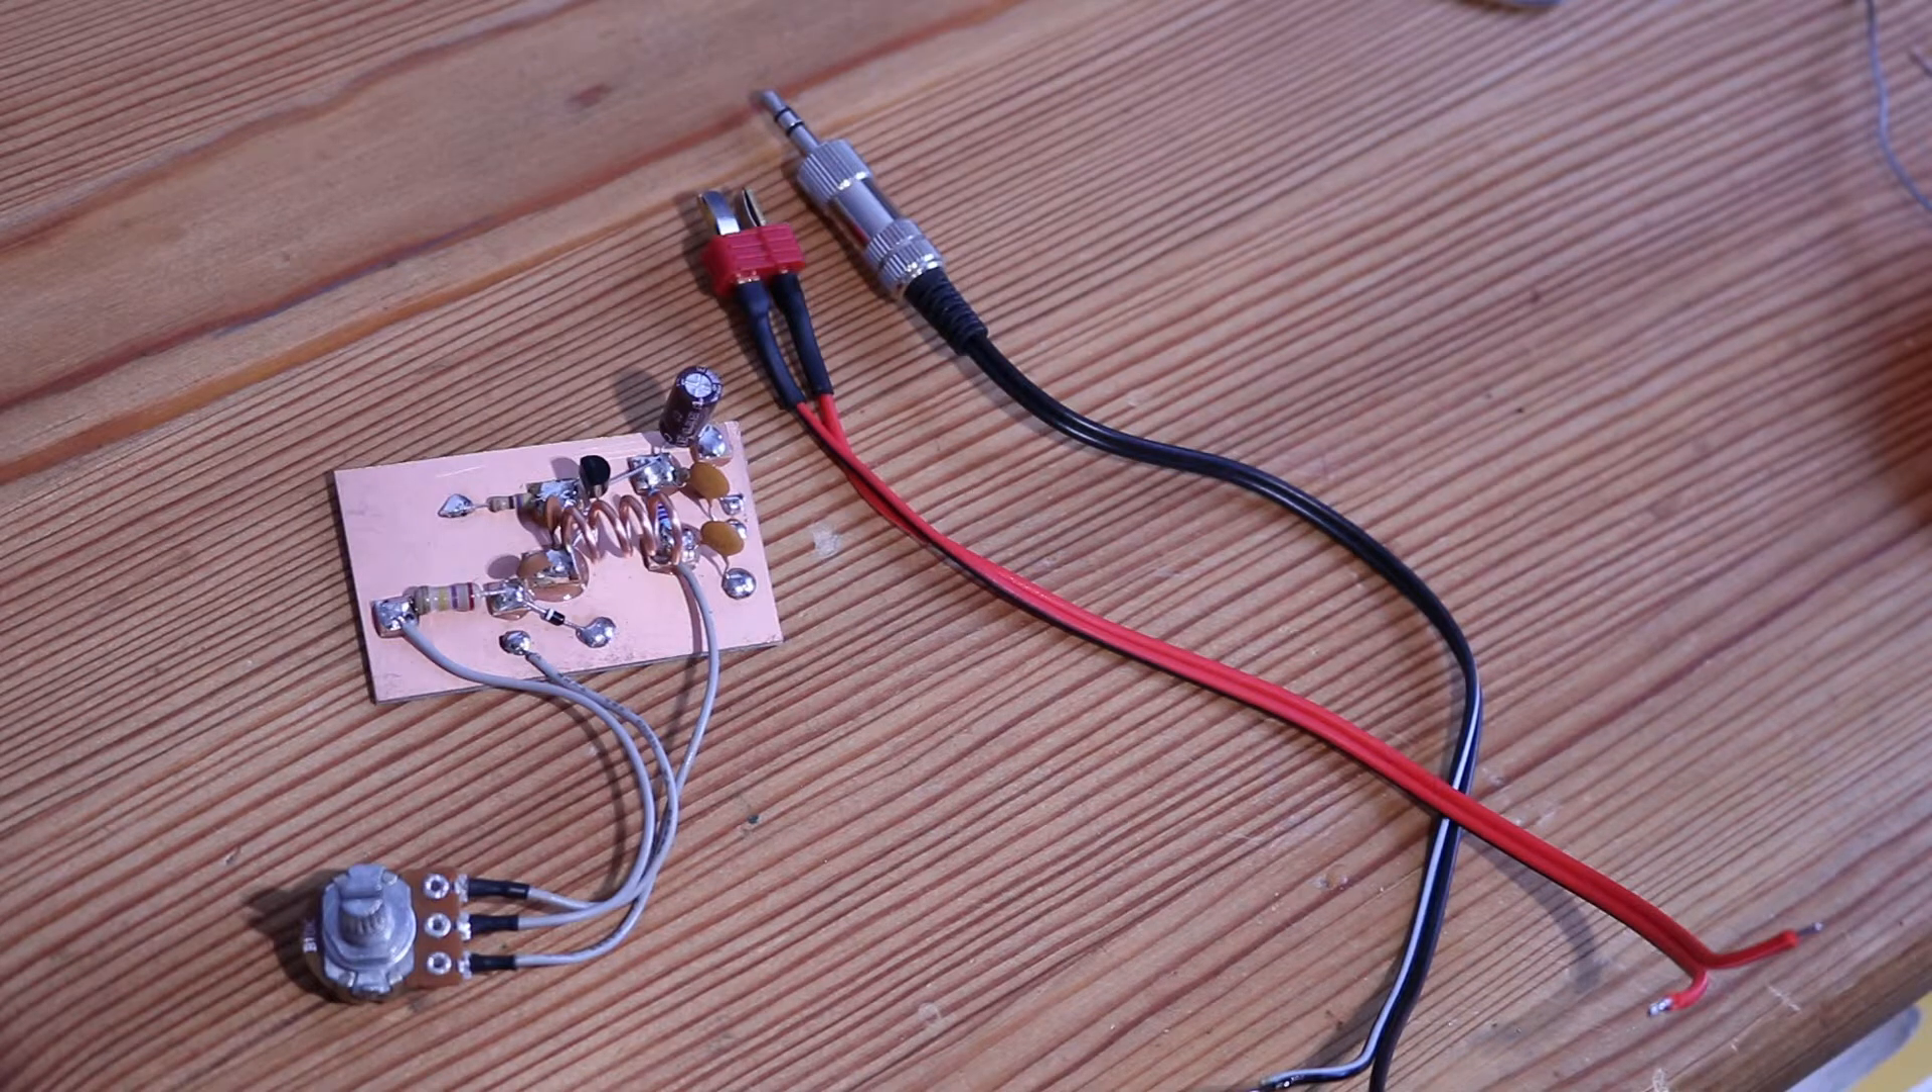All what's left to do now is to solder the audio and power cable.